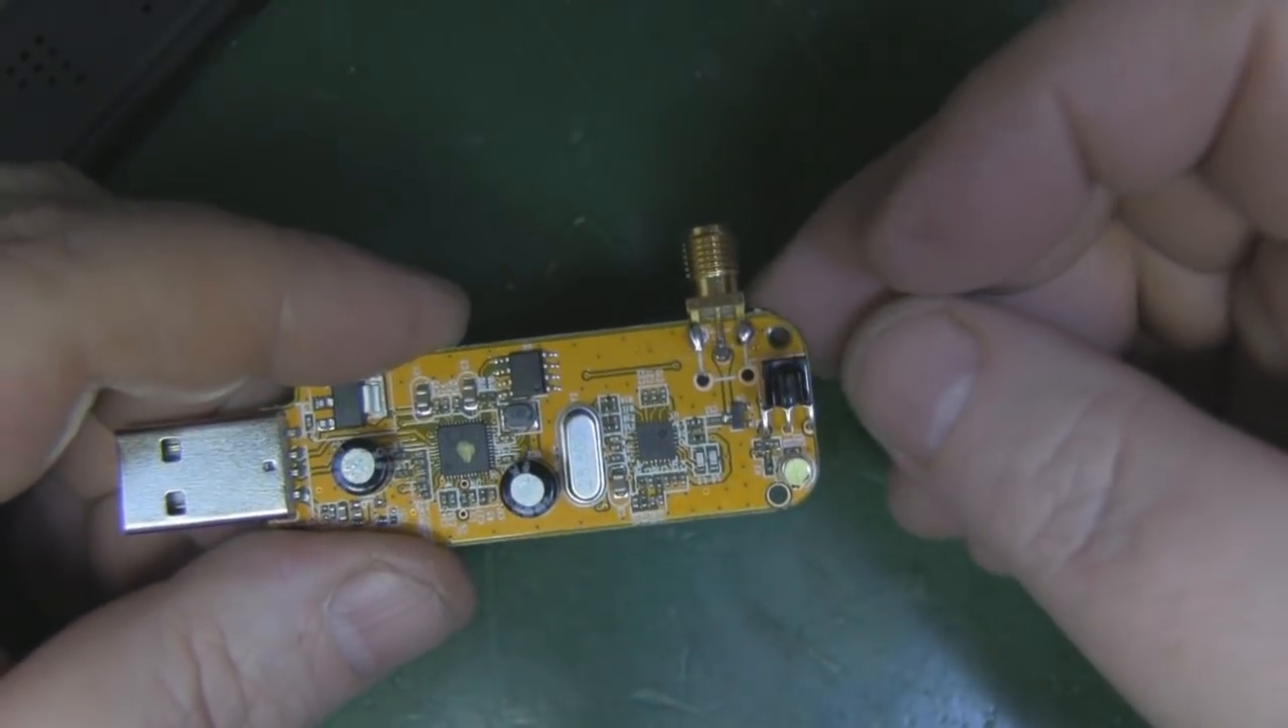I've got the SMA connector soldered in place there.